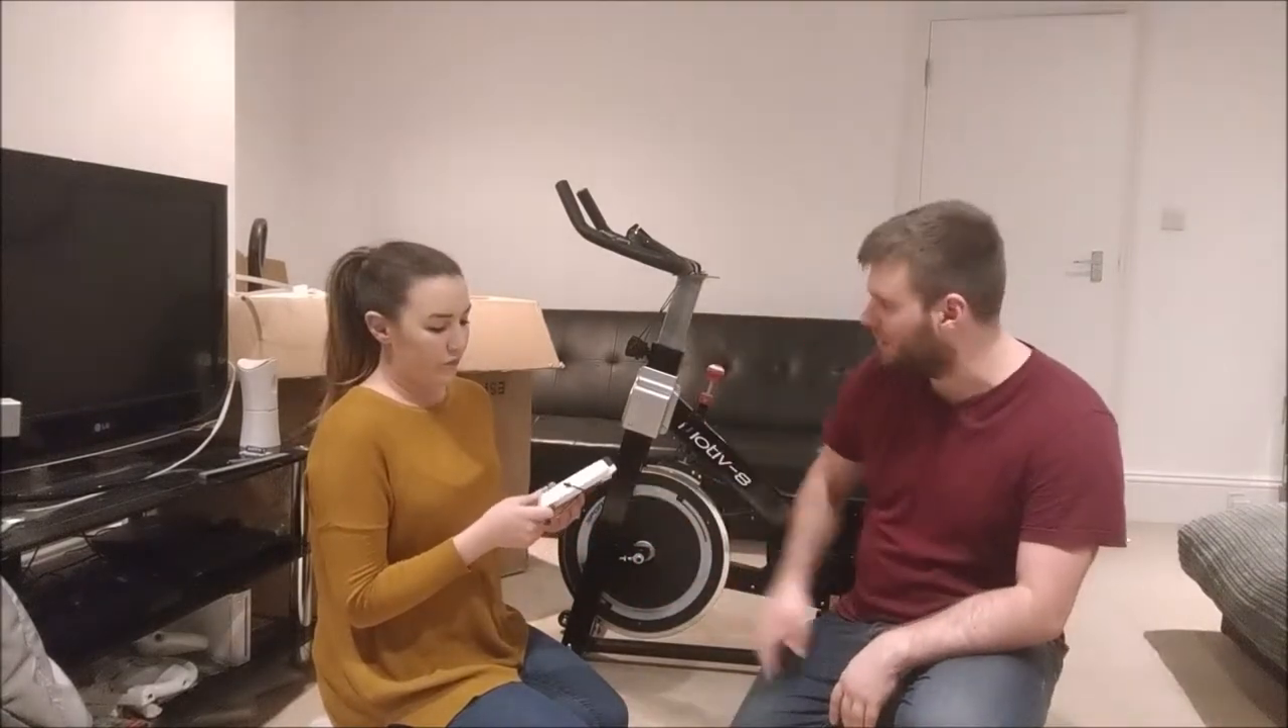So now we've got the handlebars on.